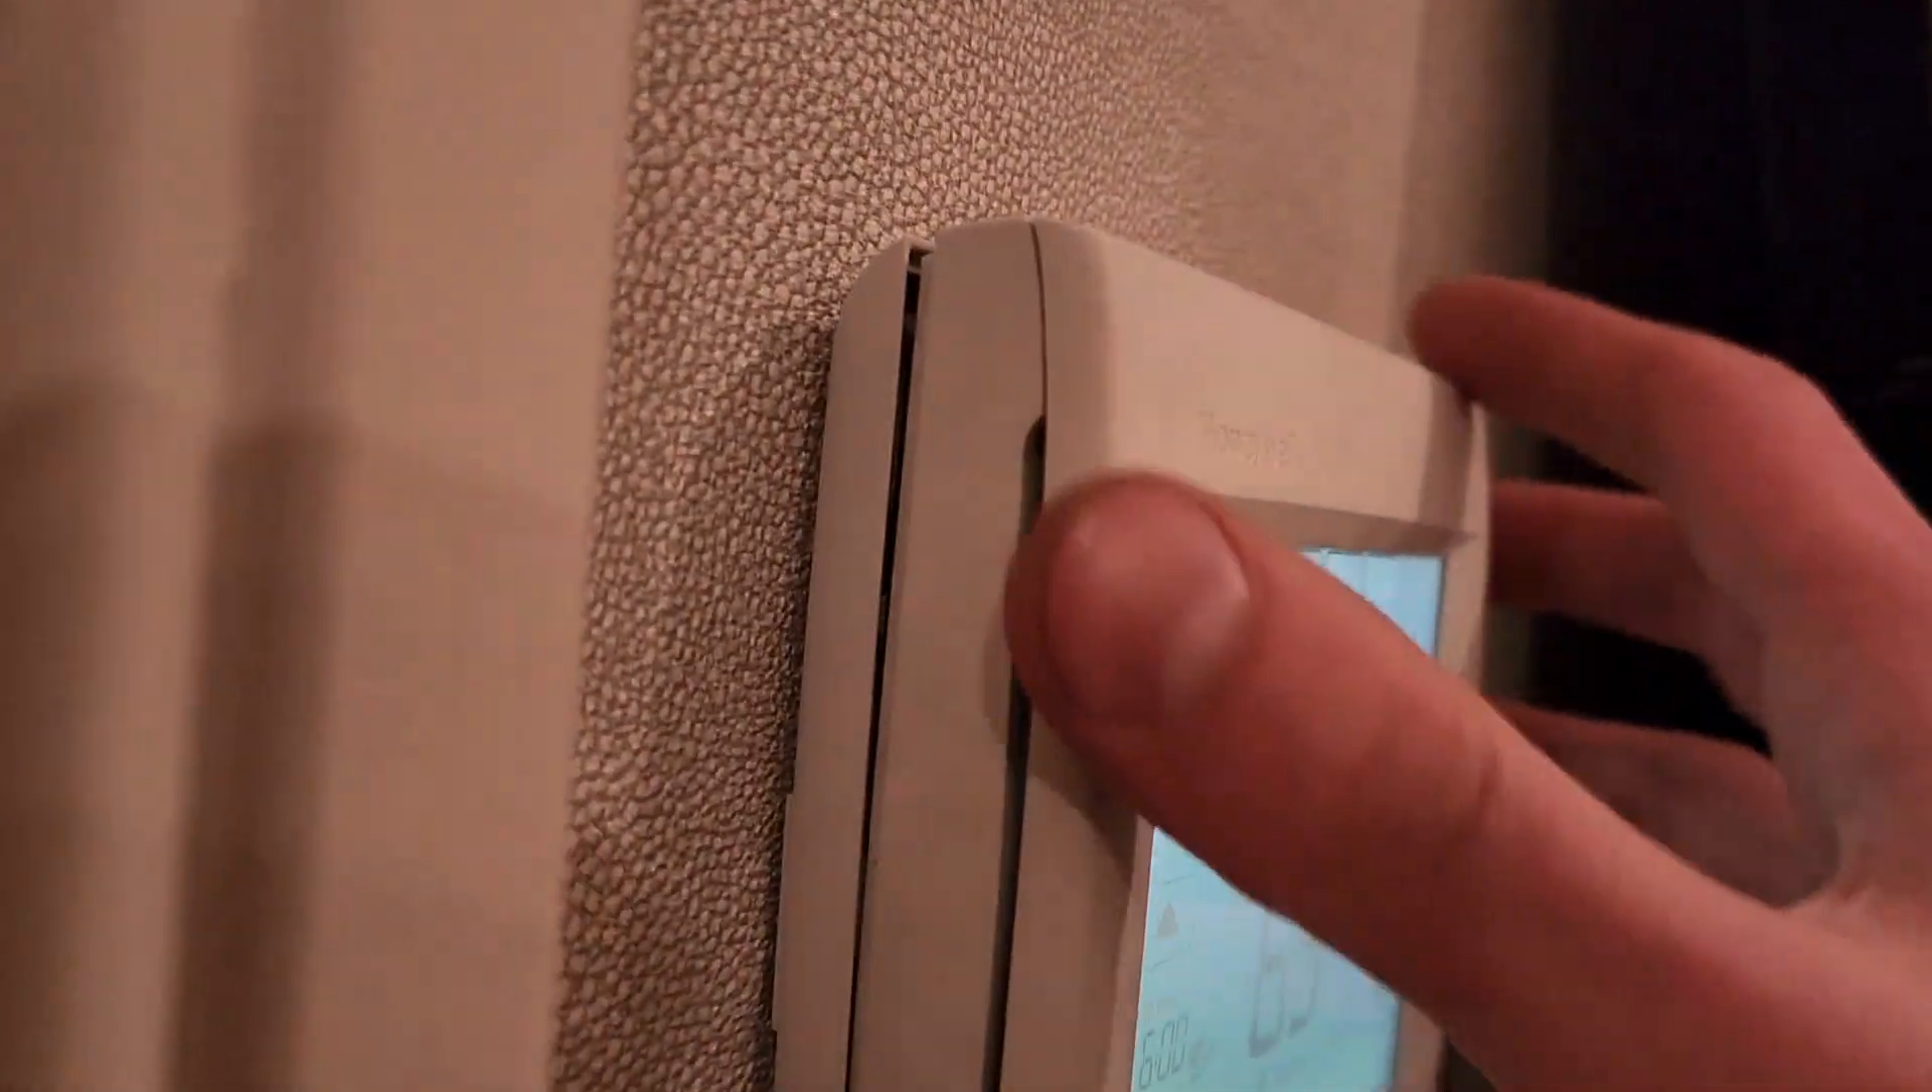So here's that thermostat, you can see it just won't sit flush on this piece.